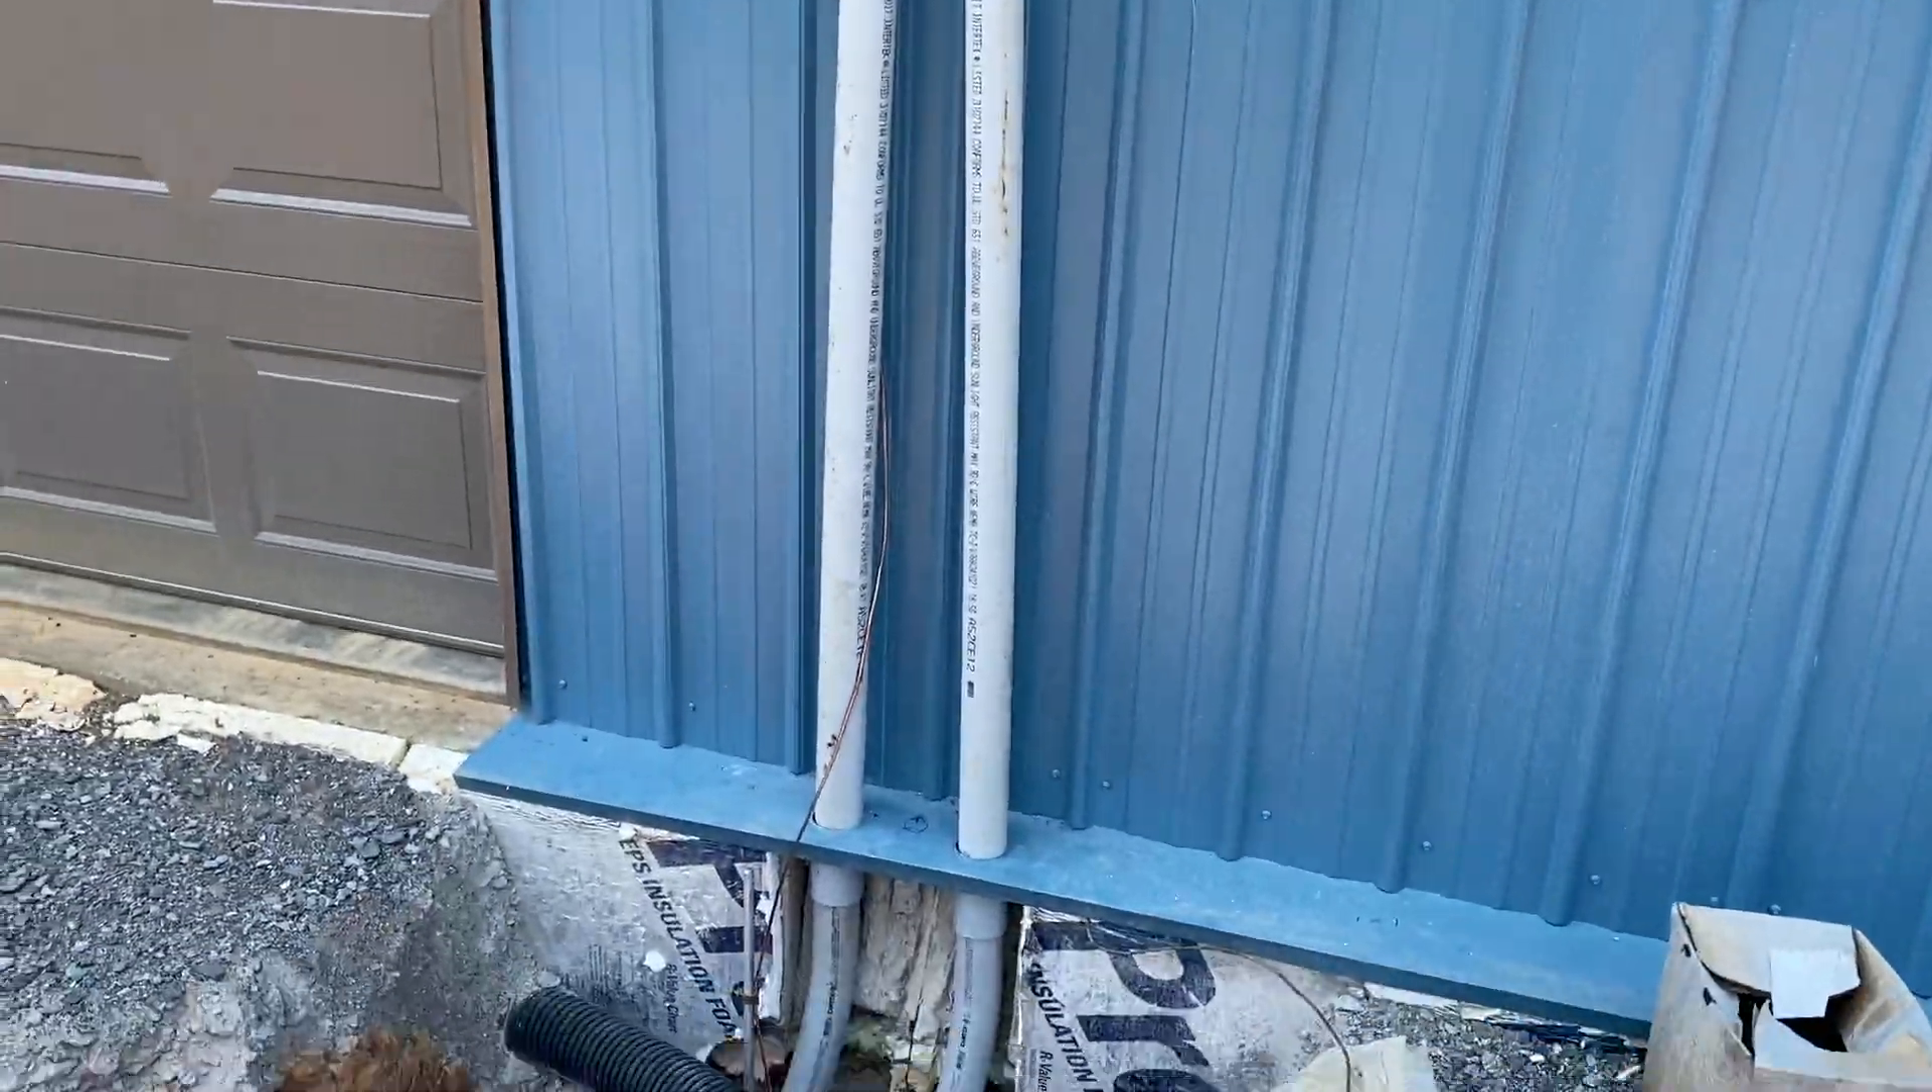All right, we got electrical conduit all in.